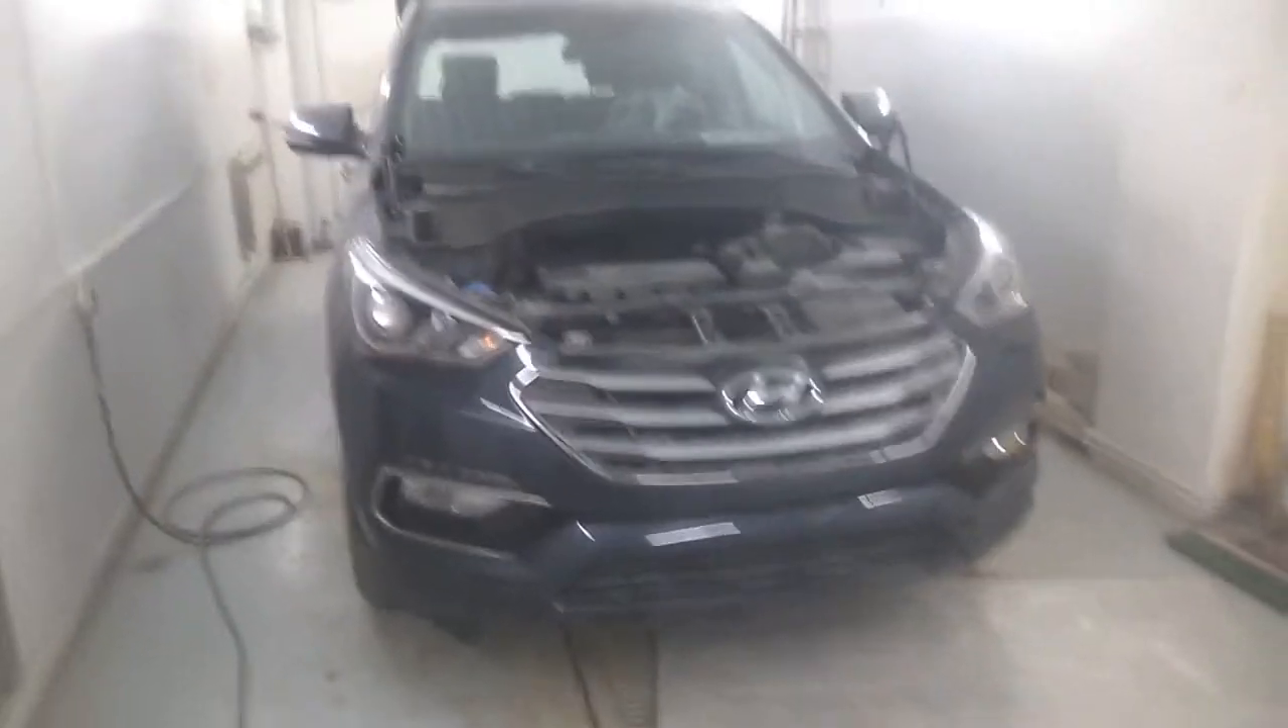Бампер стоит сейчас капот накинем и будем уже ее собирать до конца.